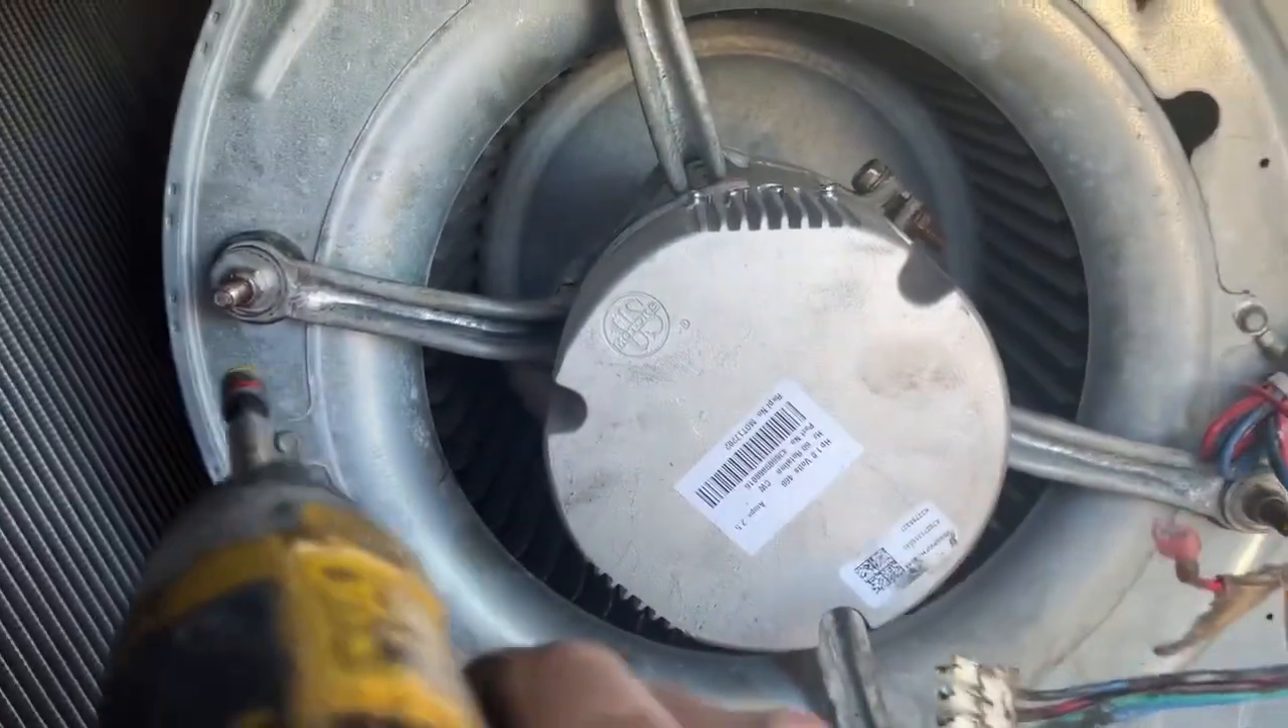So we got the motor back in.